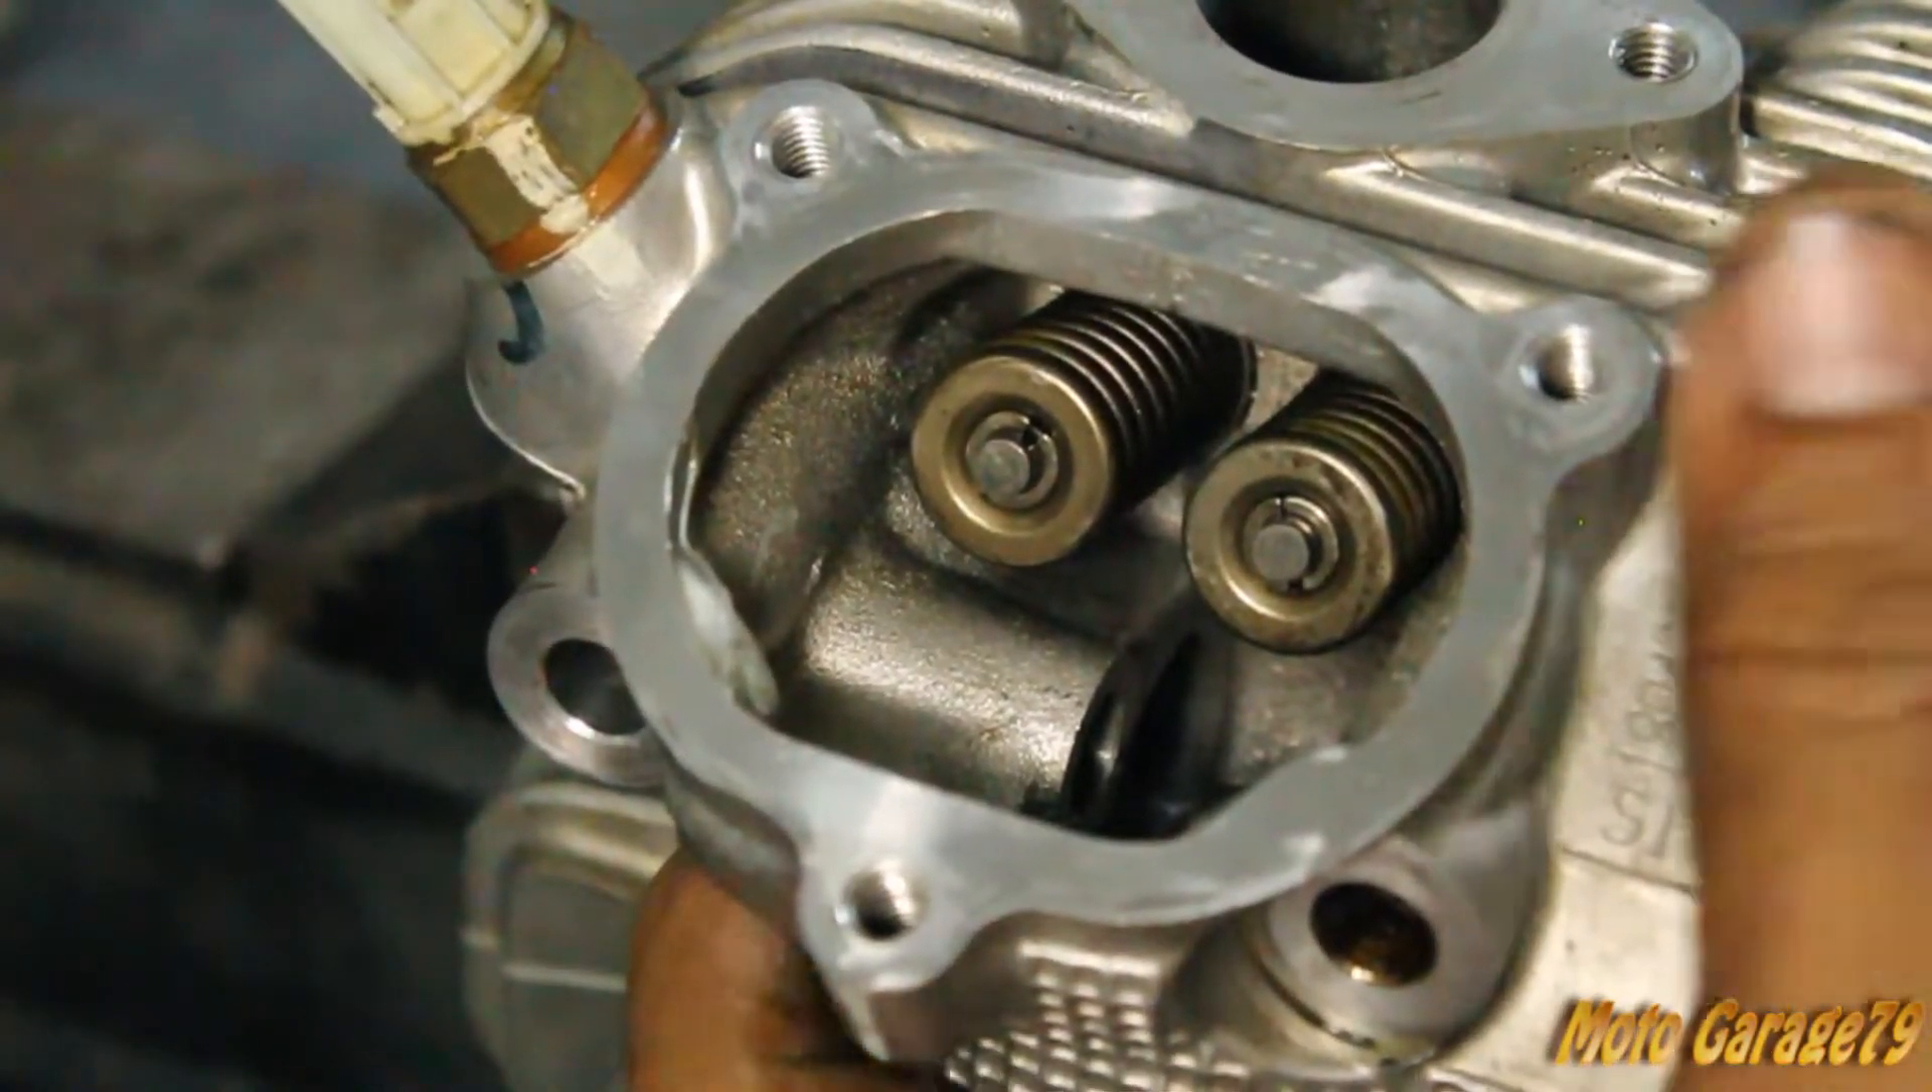Aquí ya nos quedaron las válvulas puestas.